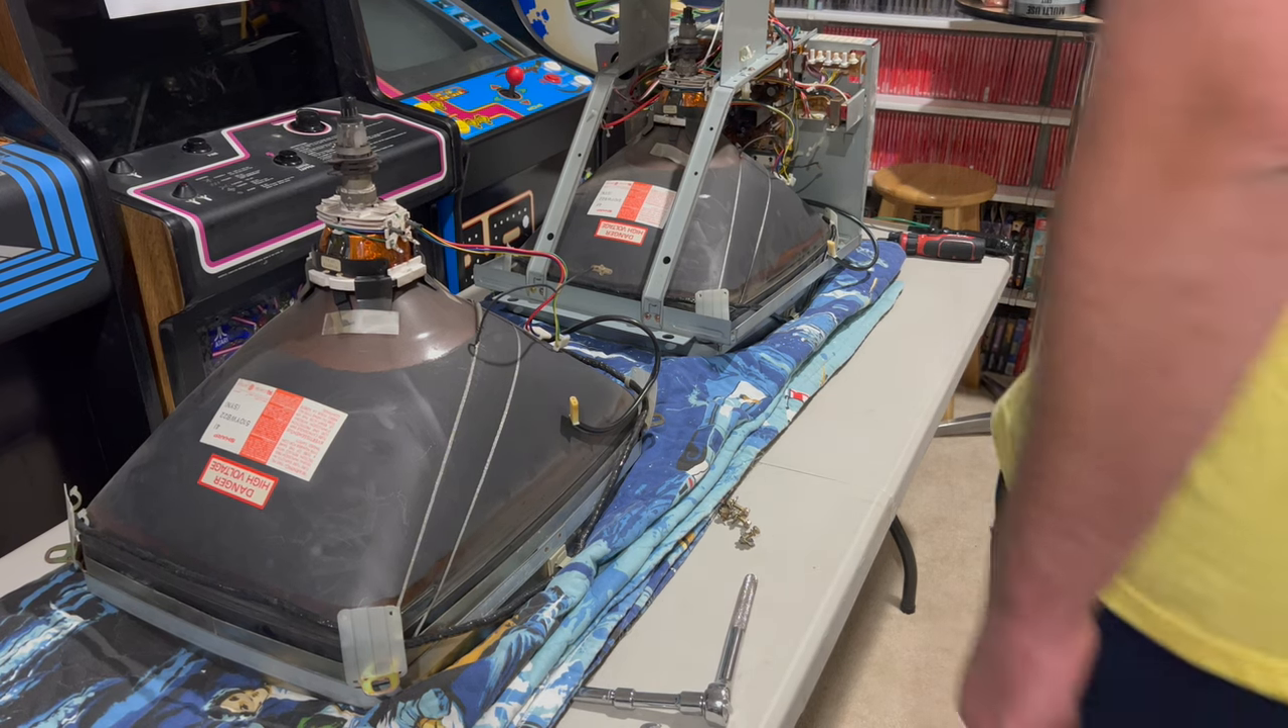We've got the chassis and the frame on the new tube or the other tube.